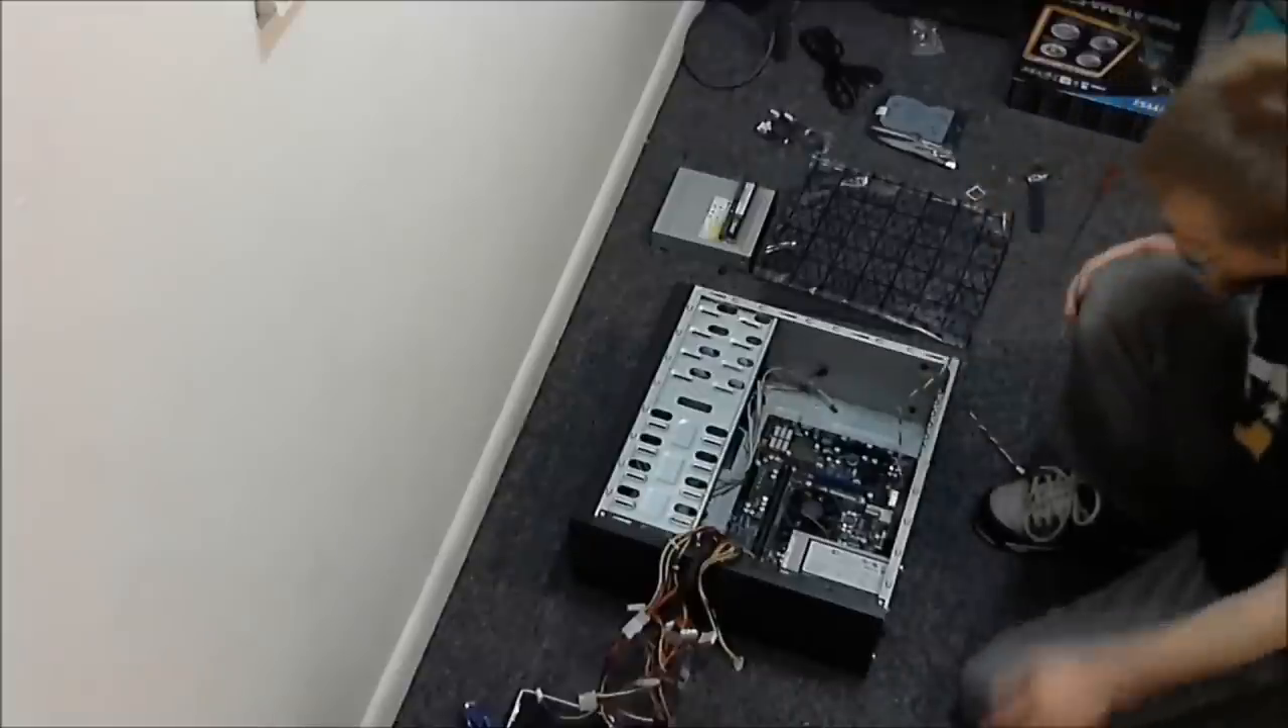All right so the motherboard's in there.